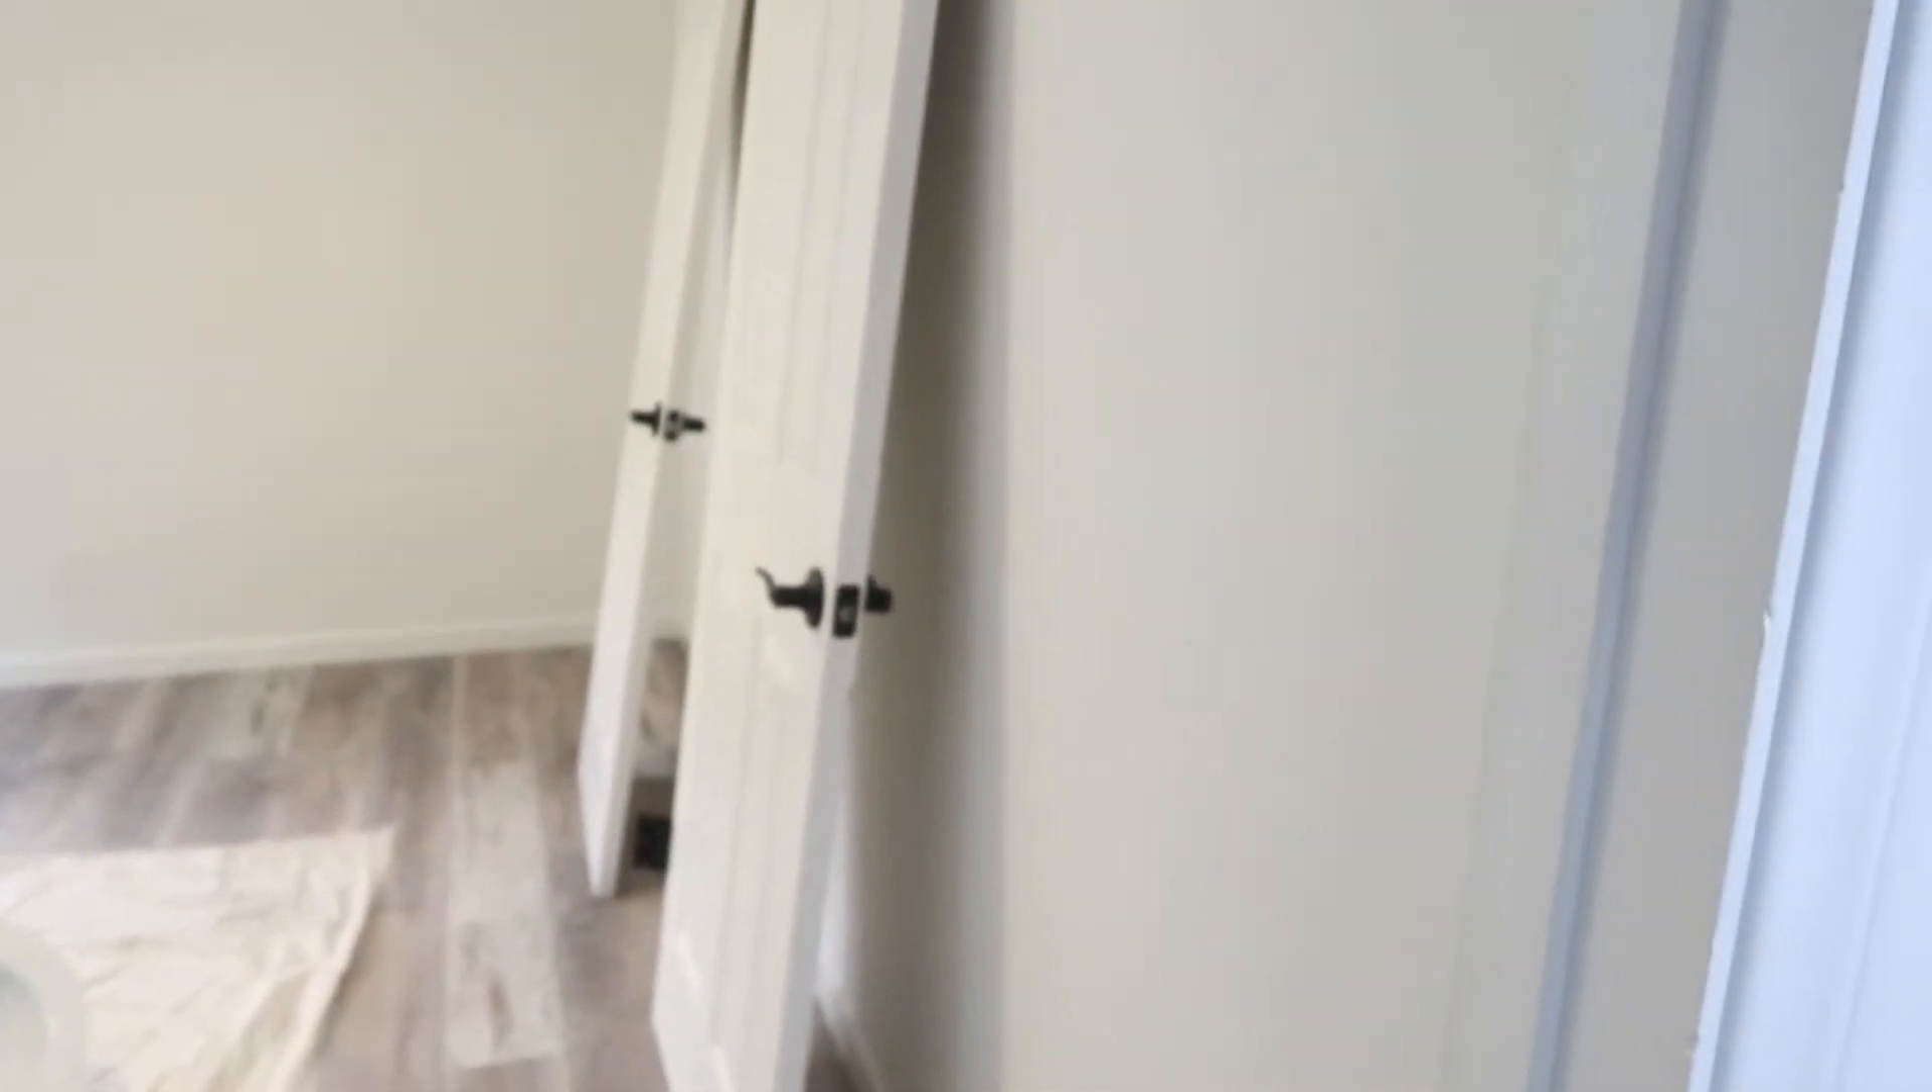The doors still need to be hung.